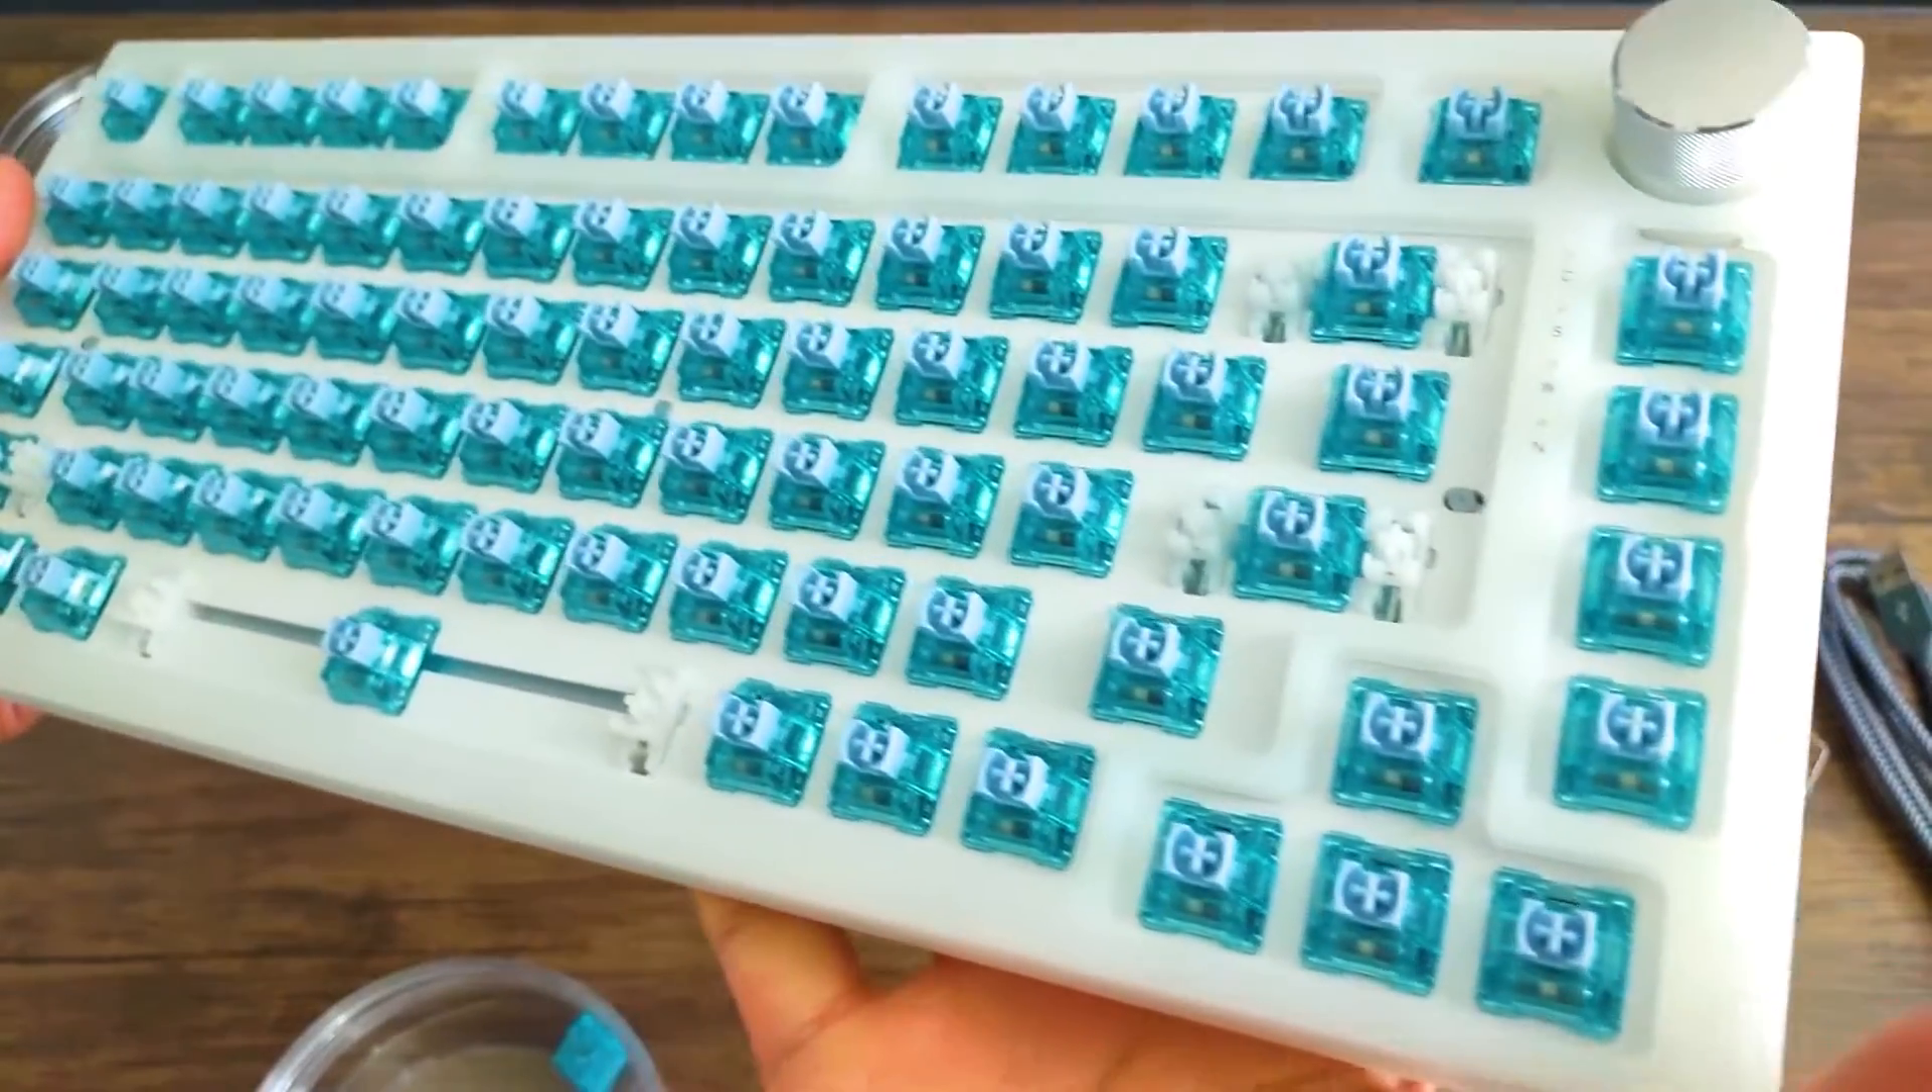And here we have our final product minus the keycaps of course.